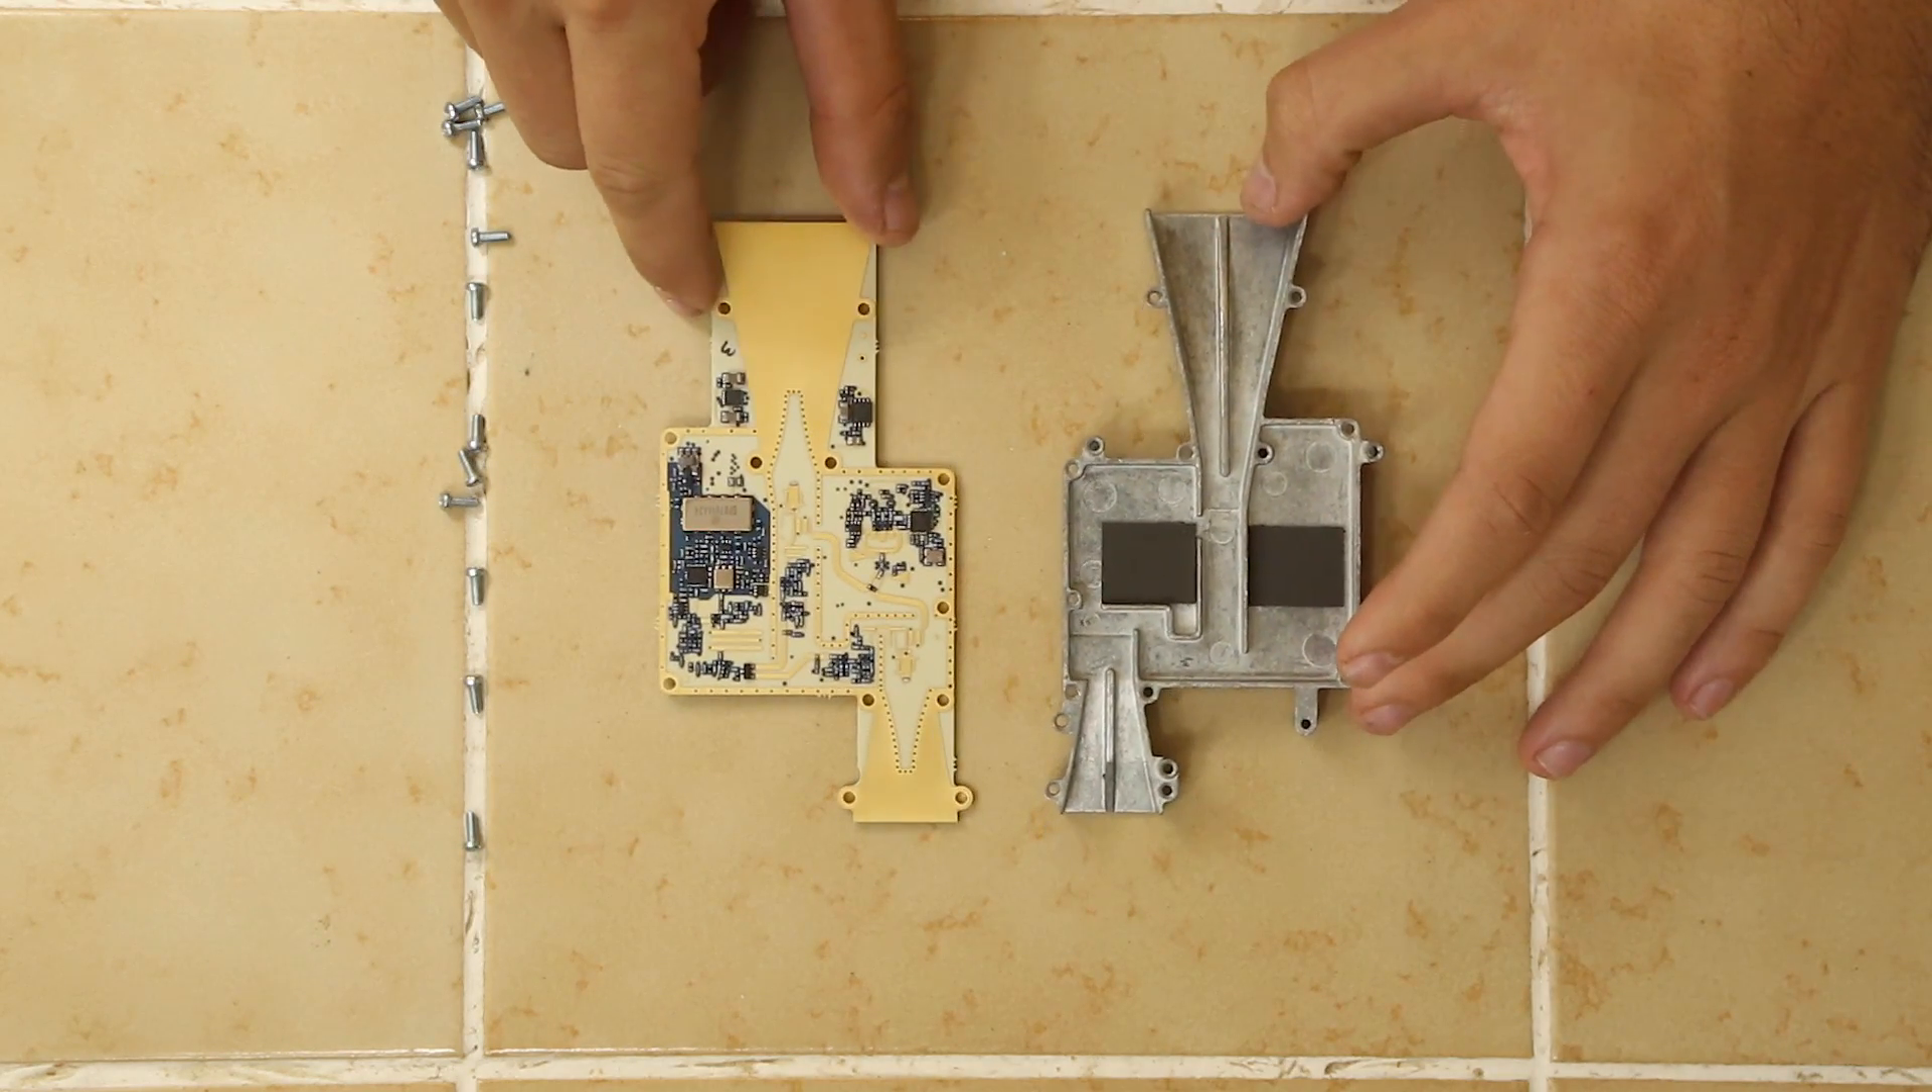Take this circuit board off, and there we go.